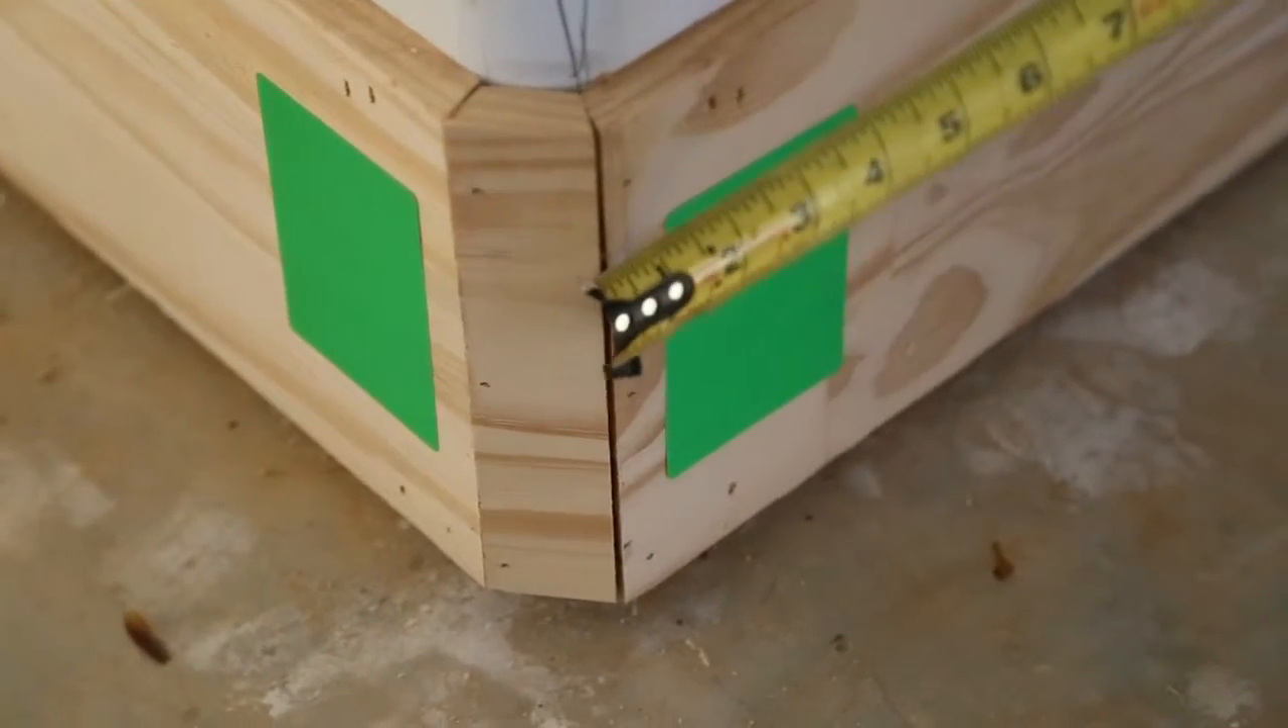Baseboard trim has unacceptable gapping.